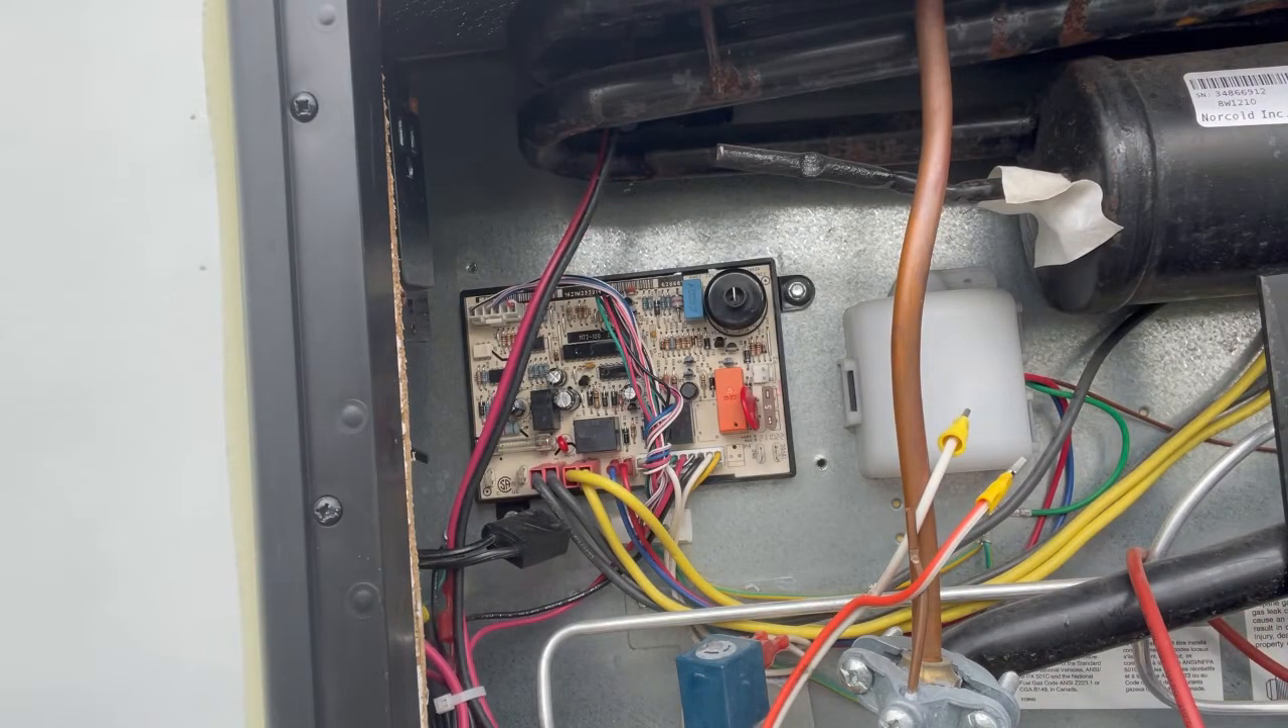Okay so now the cover is completely off and i have access to the board.